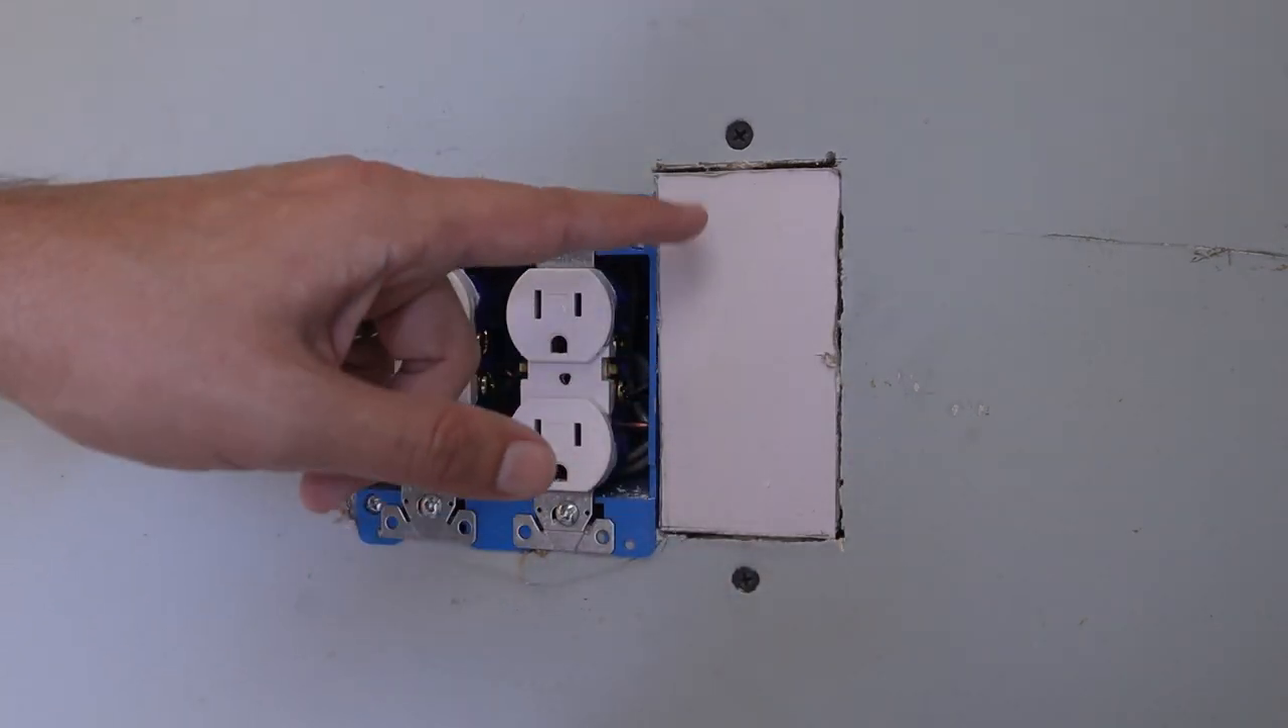So I'm going to take my little repair piece and just put it into the hole. And this fits it just about exactly how I wanted it to.